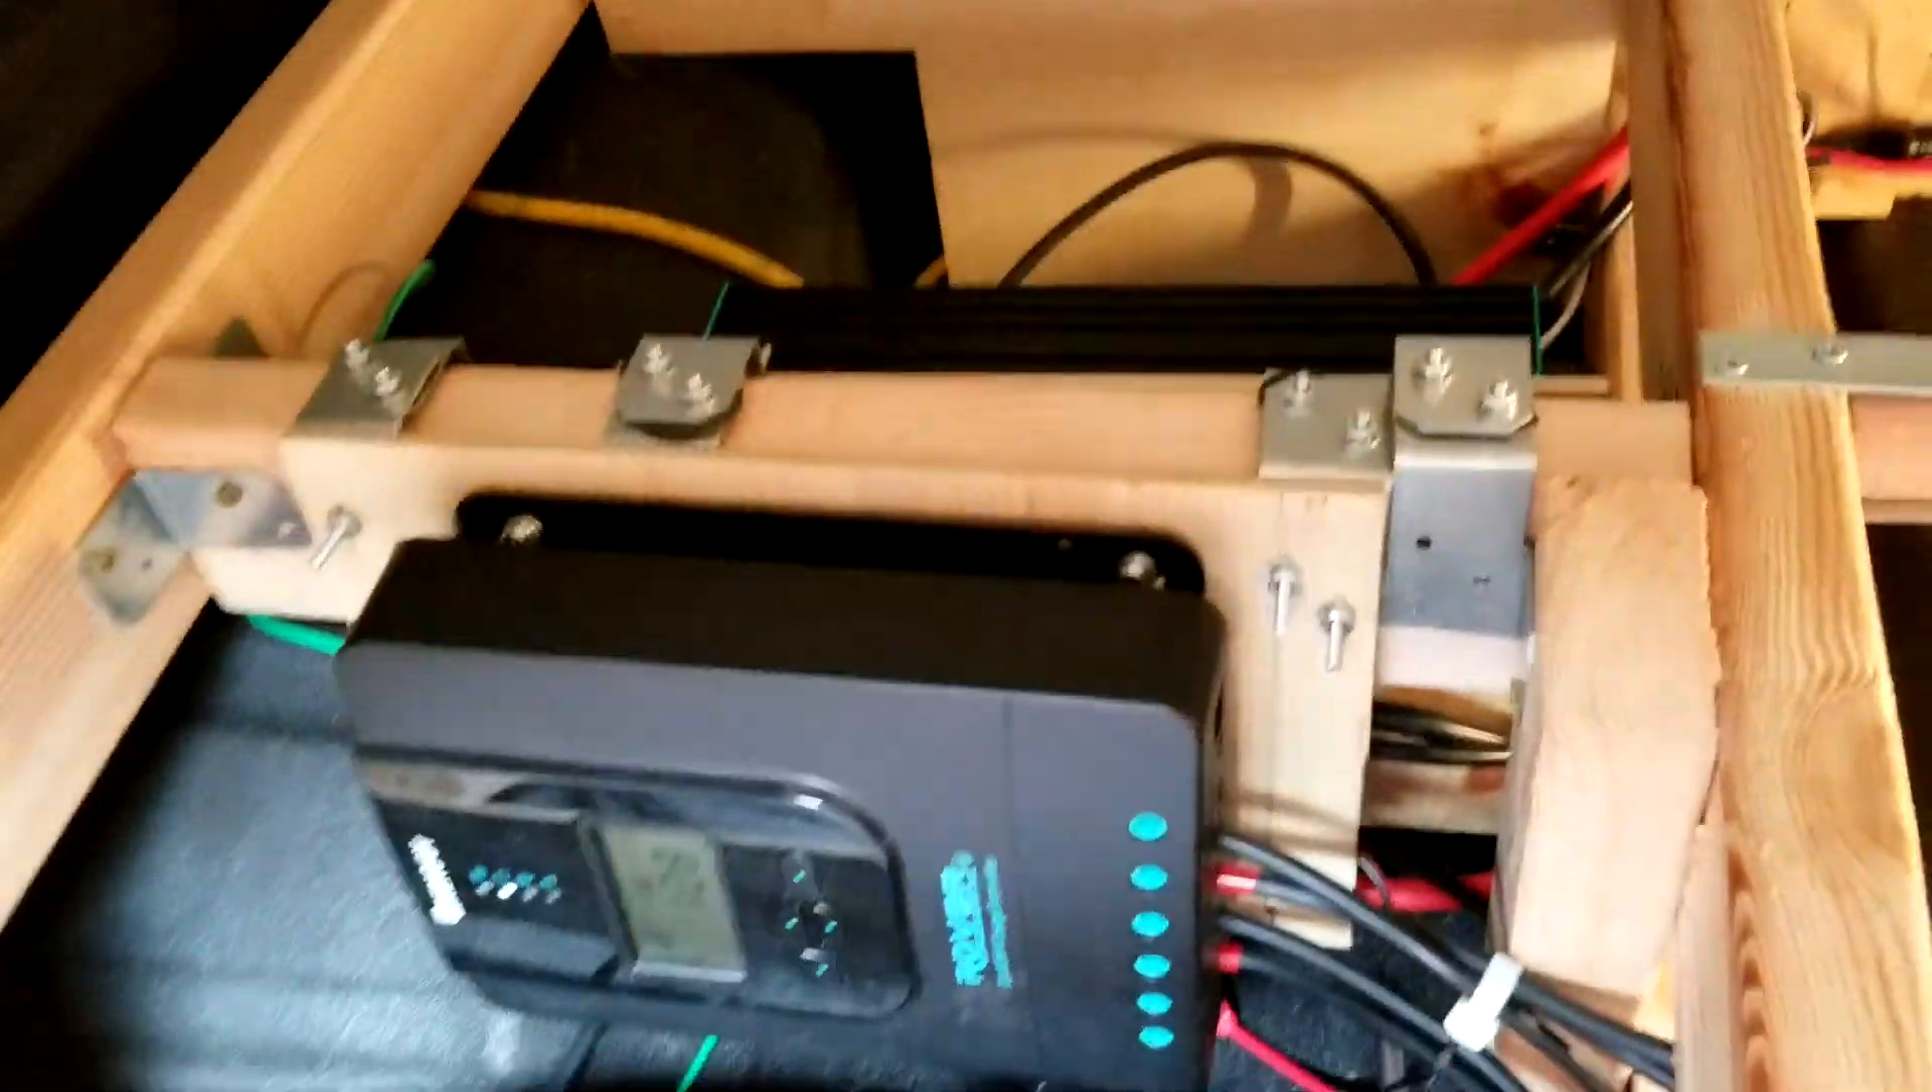I have the components installed in the truck you can see there's the charge controller it's on it's active it's running off the batteries.